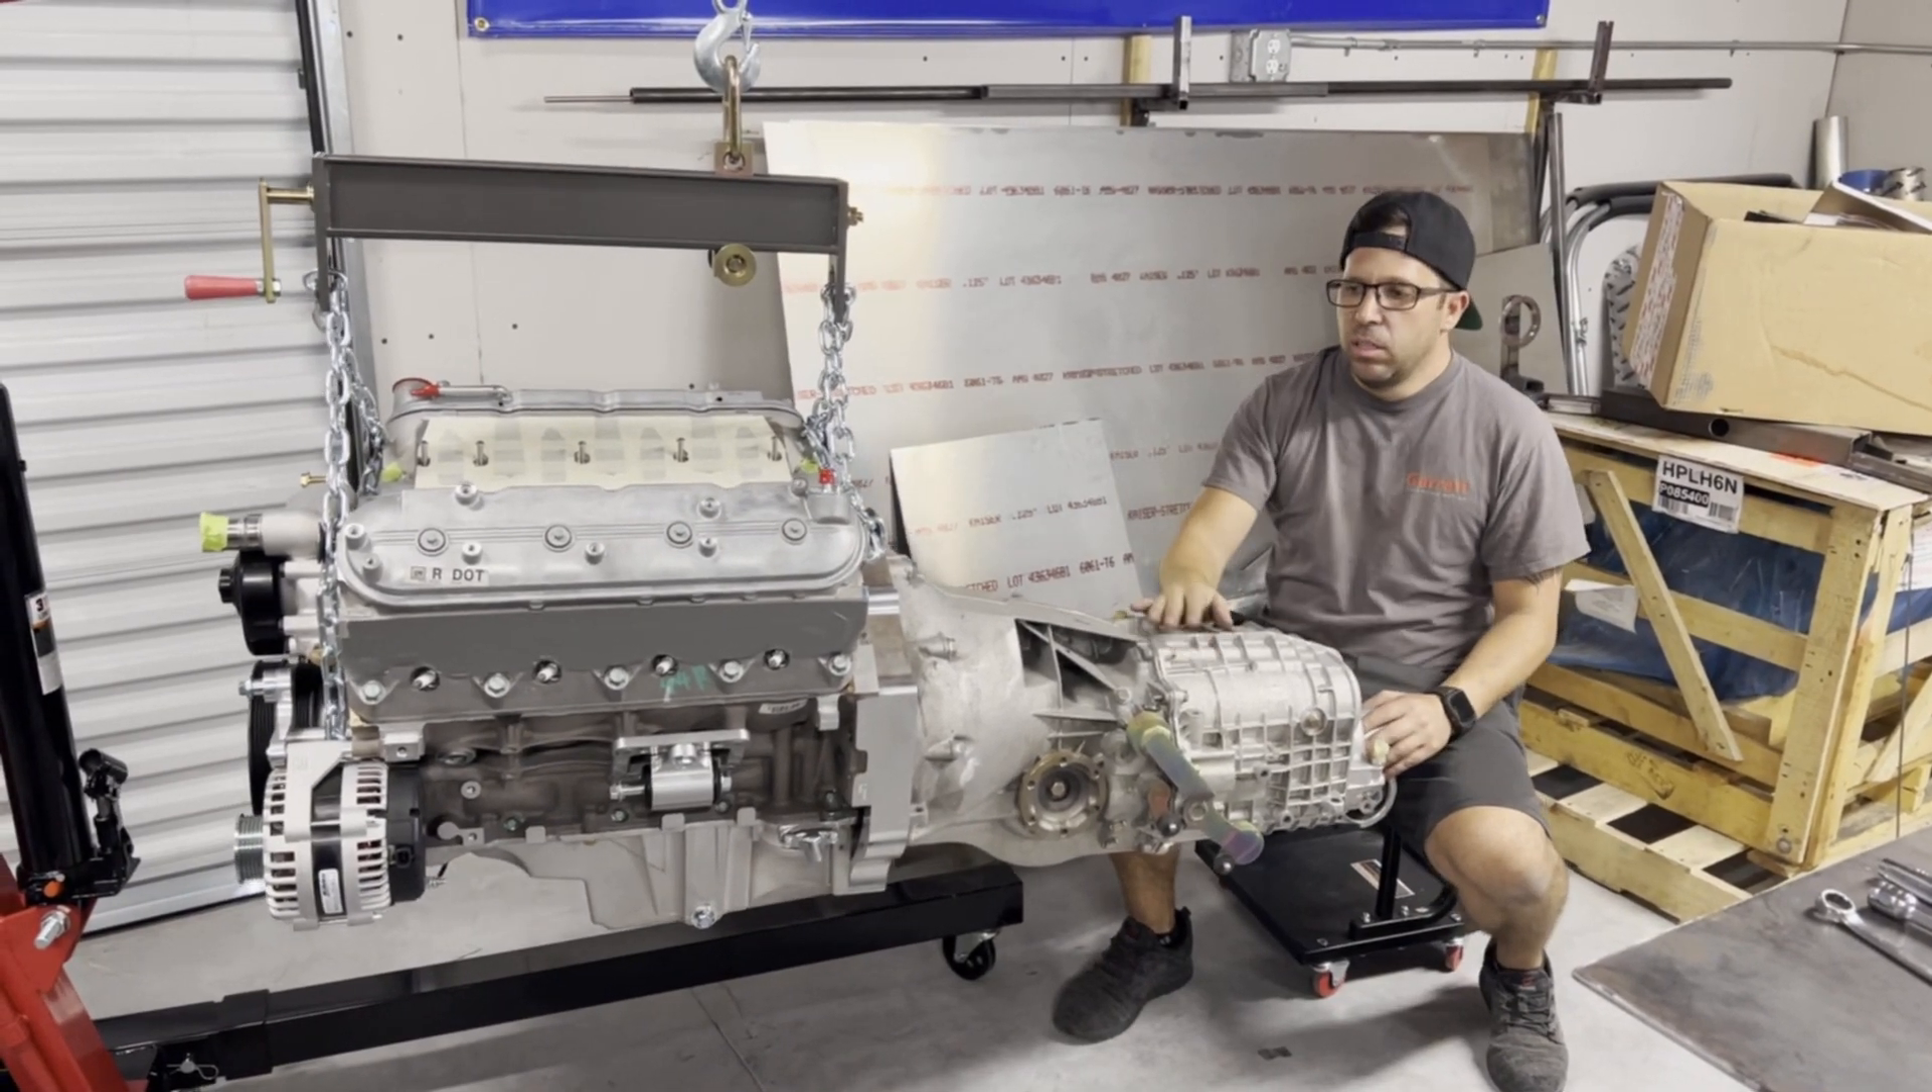All right guys we got the 996 Porsche gearbox mated to our LS 5 .3 LS with our adapter plate everything's ready to go.